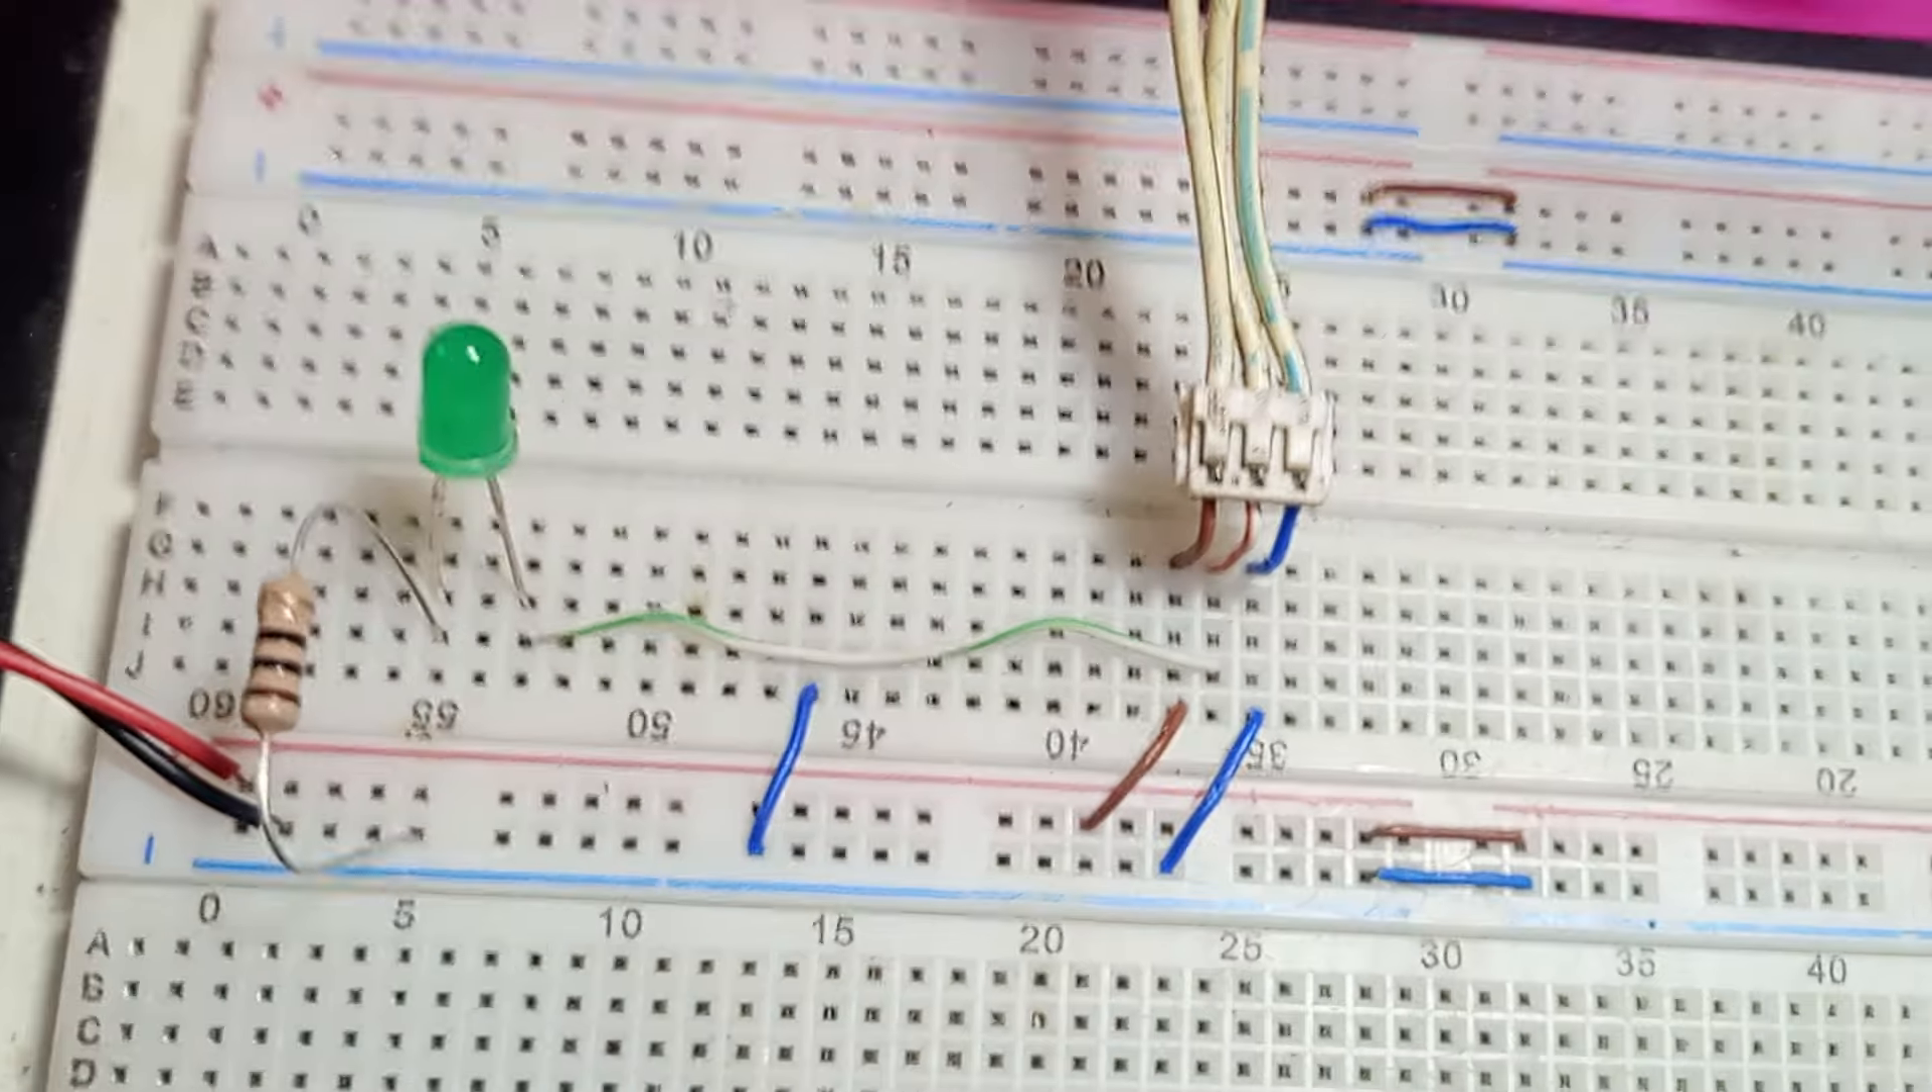Primero voy a conectar acá el conector del sensor. Ahí como pueden ver ya está conectado.